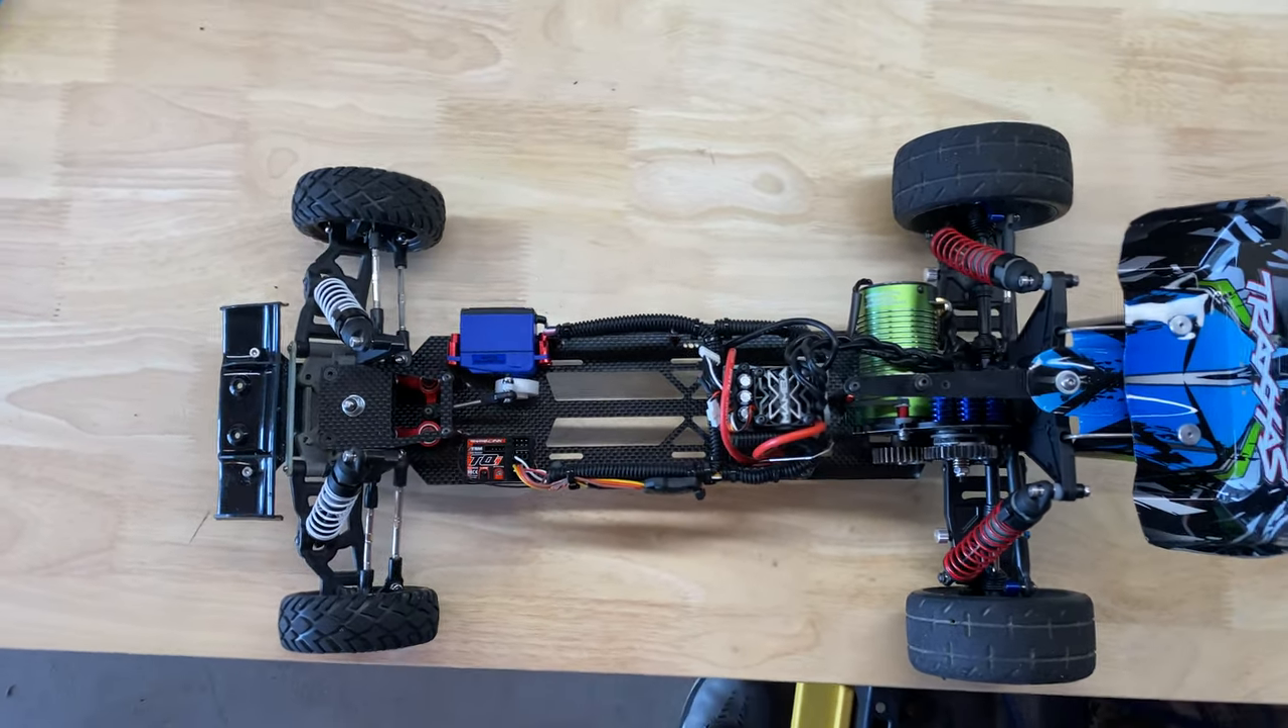Tires are back on and we are looking really really good.